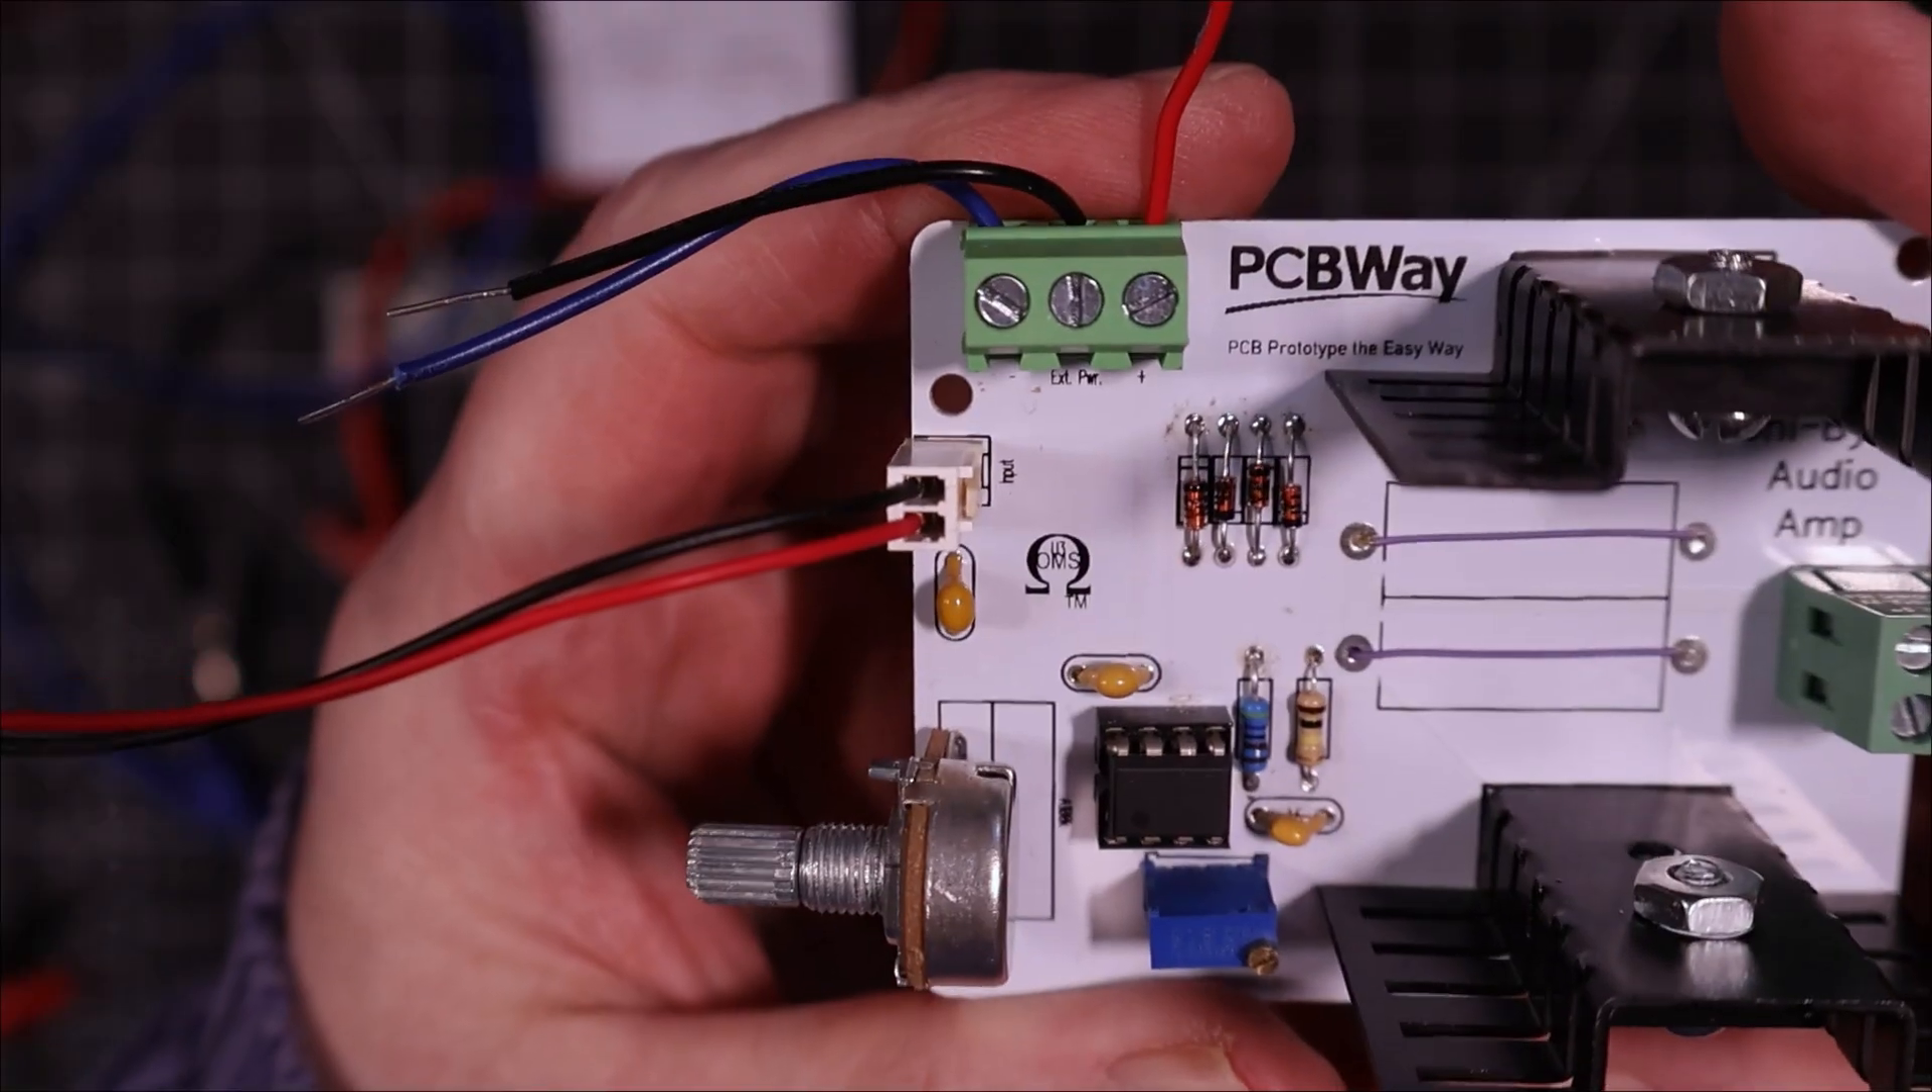Now you can see in there we've got all four diodes in.